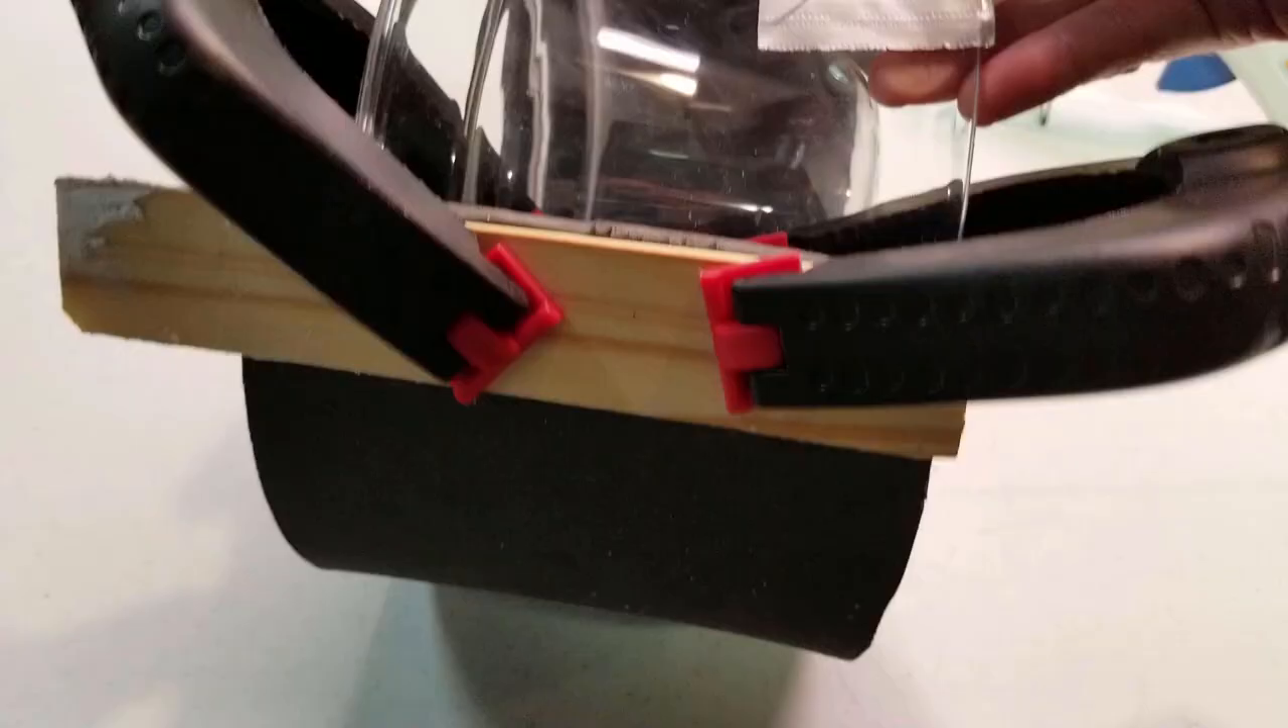I've just got some clamps on here now and a piece of wood to make sure there's no bad dents in it from the clamp pressure.